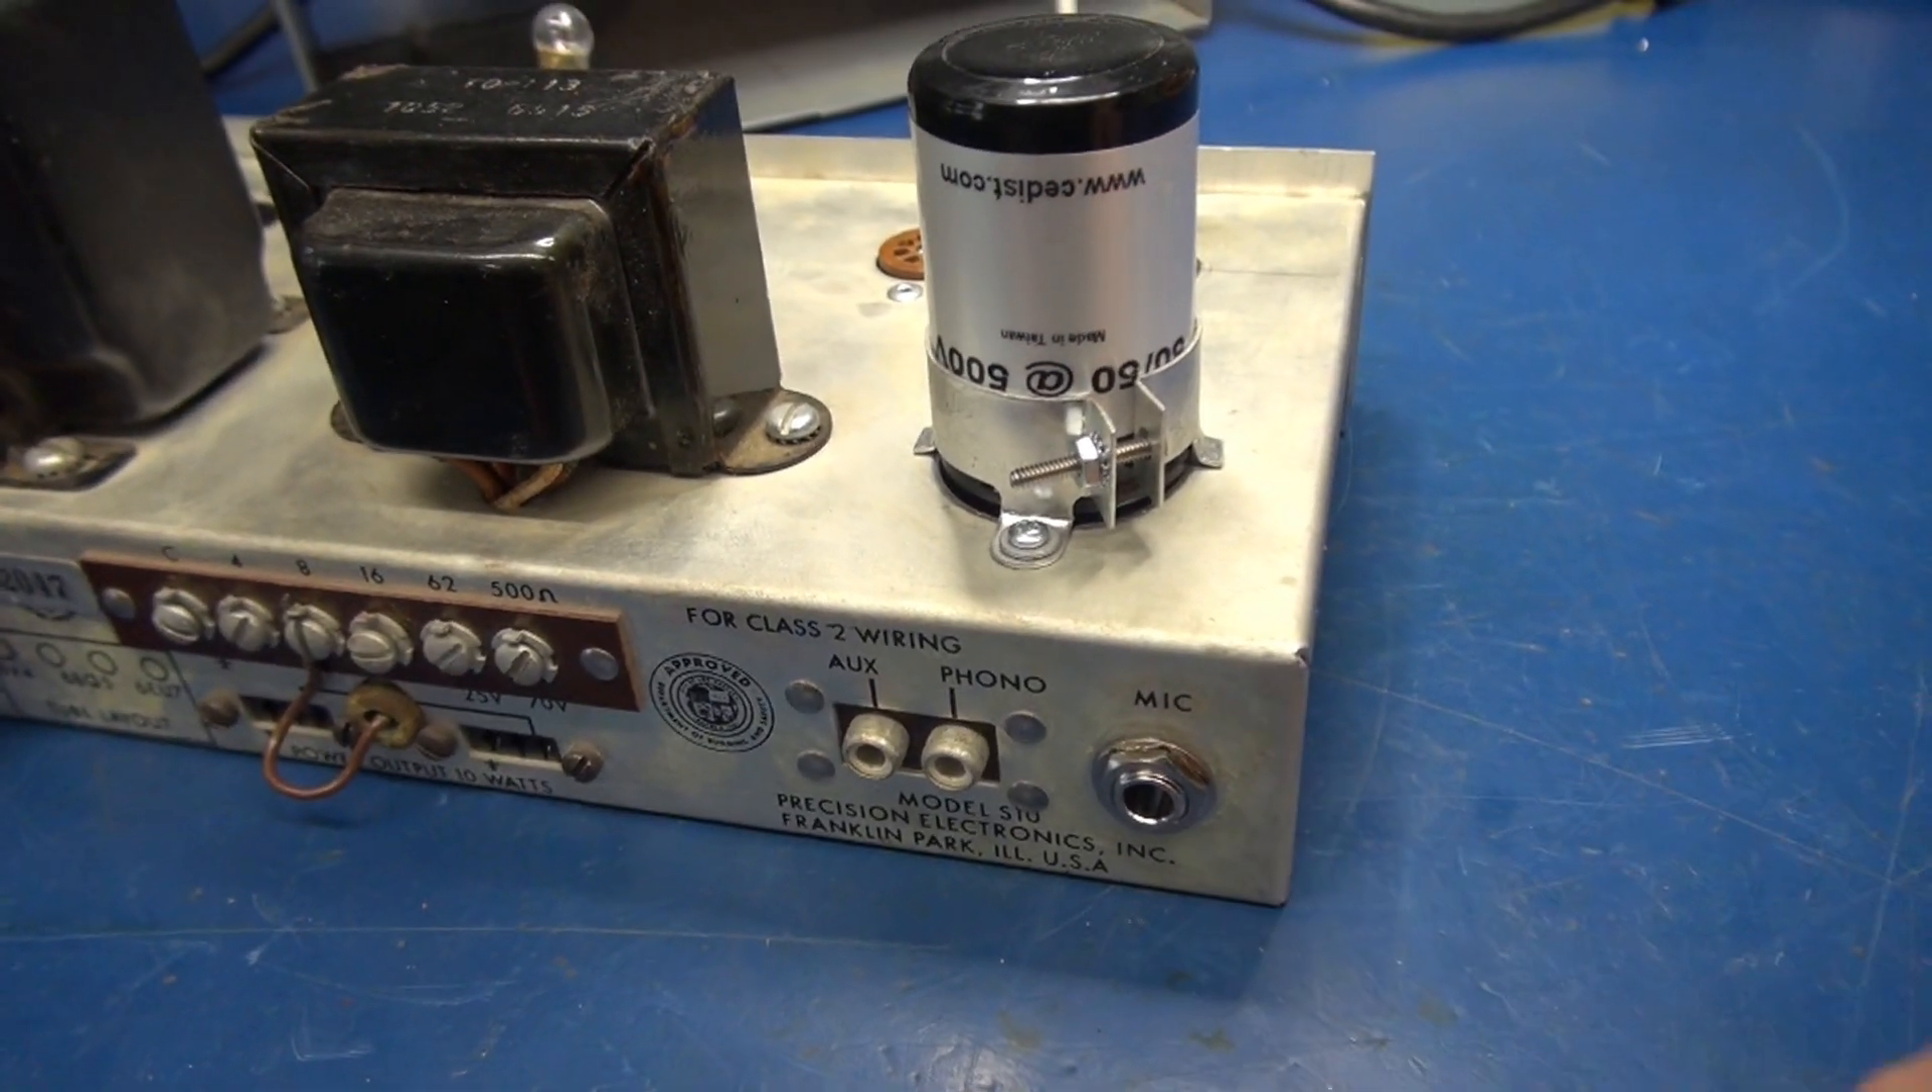I have the new filter cap and quarter-inch input jack installed, and I've completed some wiring underneath.